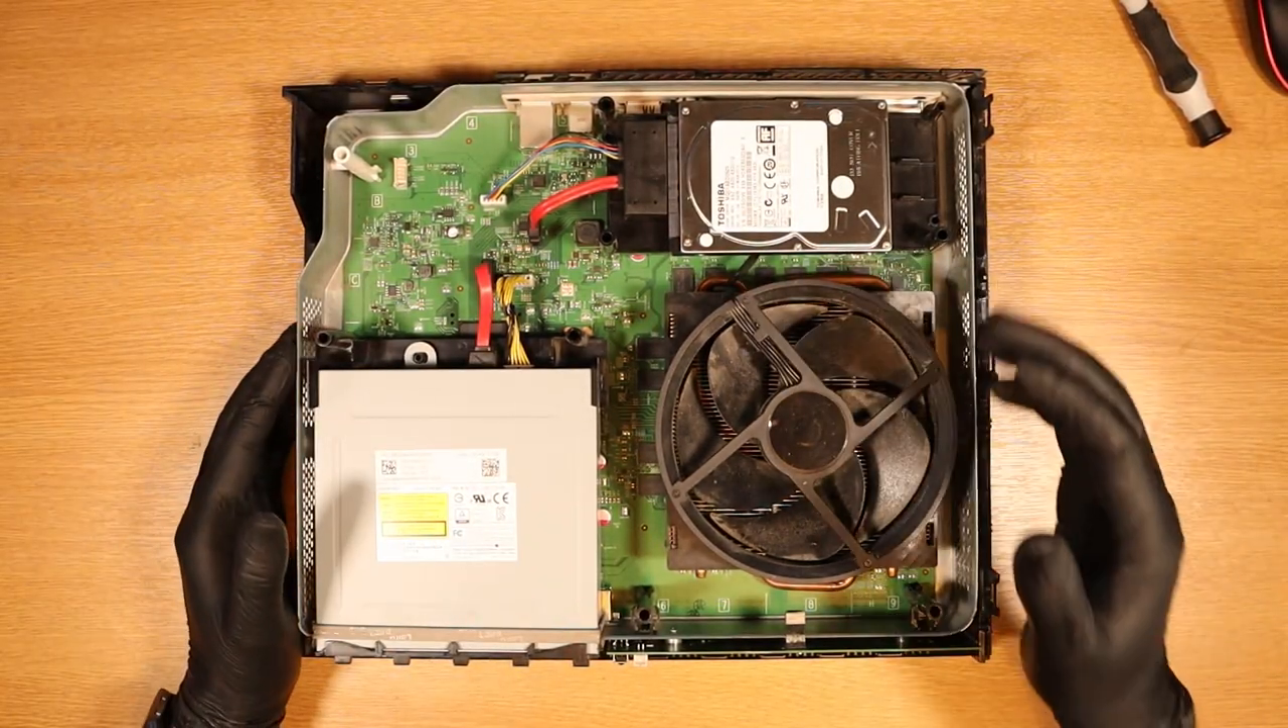And there we go. New hard drive has been installed.